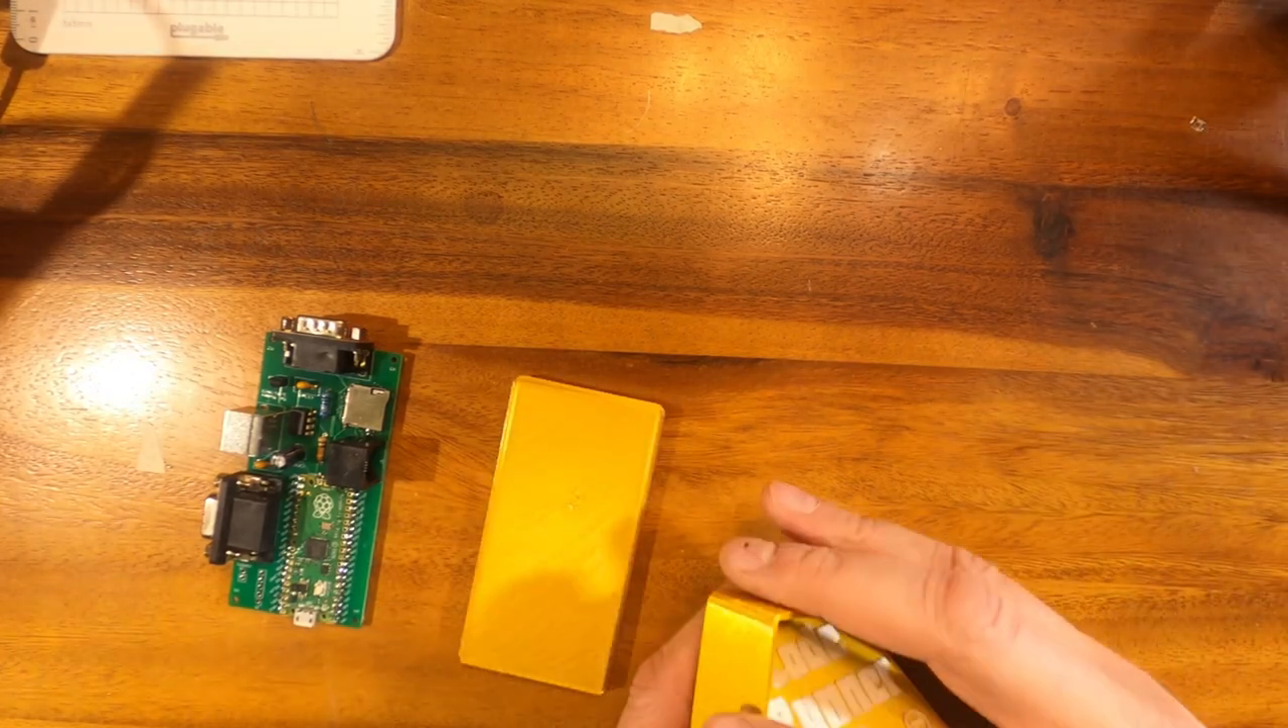This is the finished board, soldered and put together.